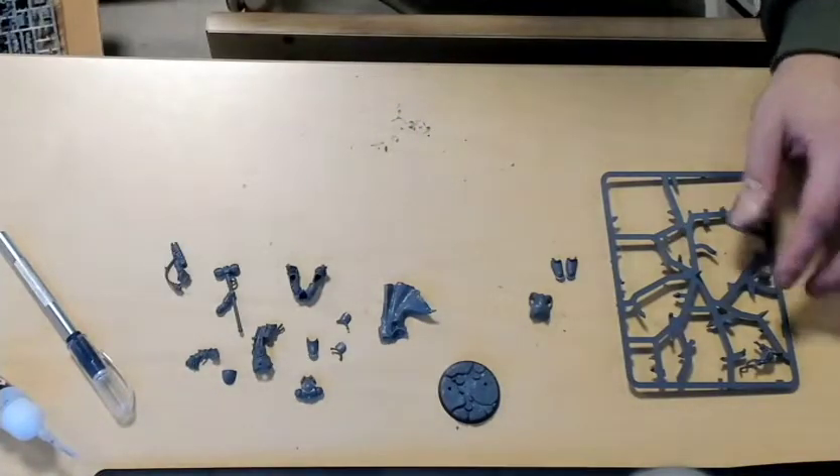So here I have gotten all of the, well most of the pieces off the sprue.